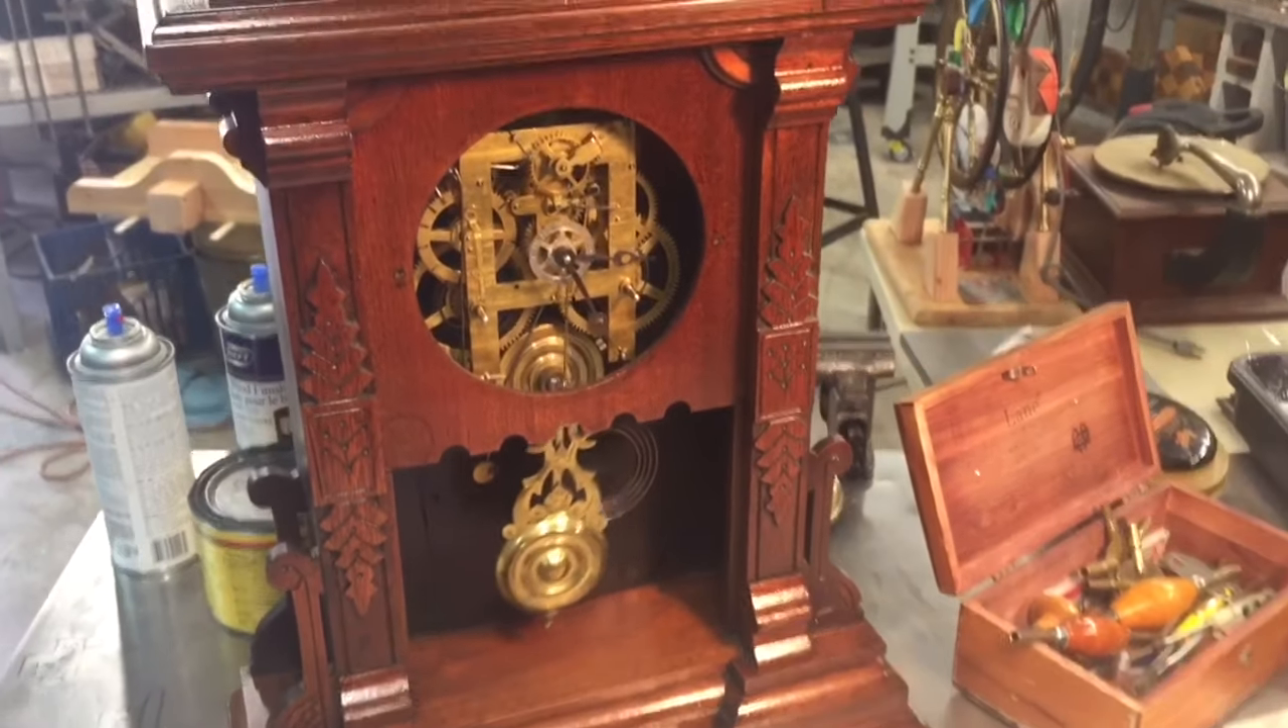I'm gonna leave the dial off for a couple of days while I determine if I'm happy with the beat and we'll put it back together.